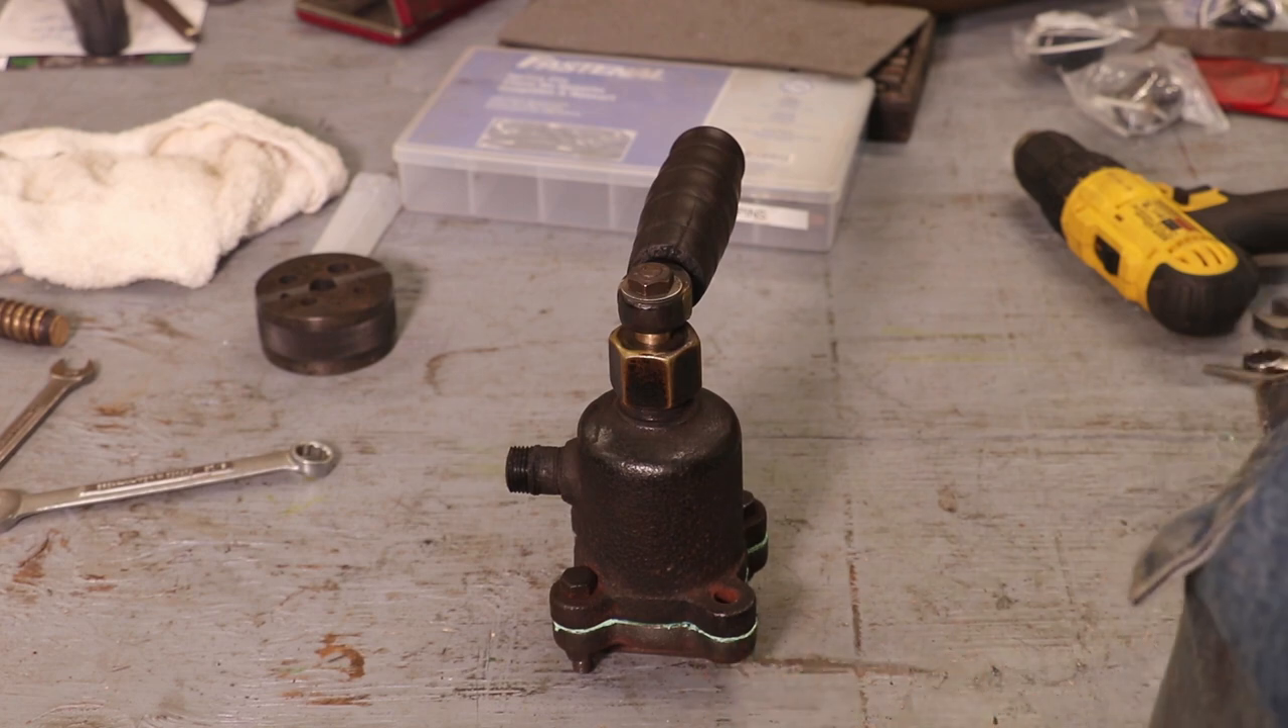So we have our assembled brake valve now.